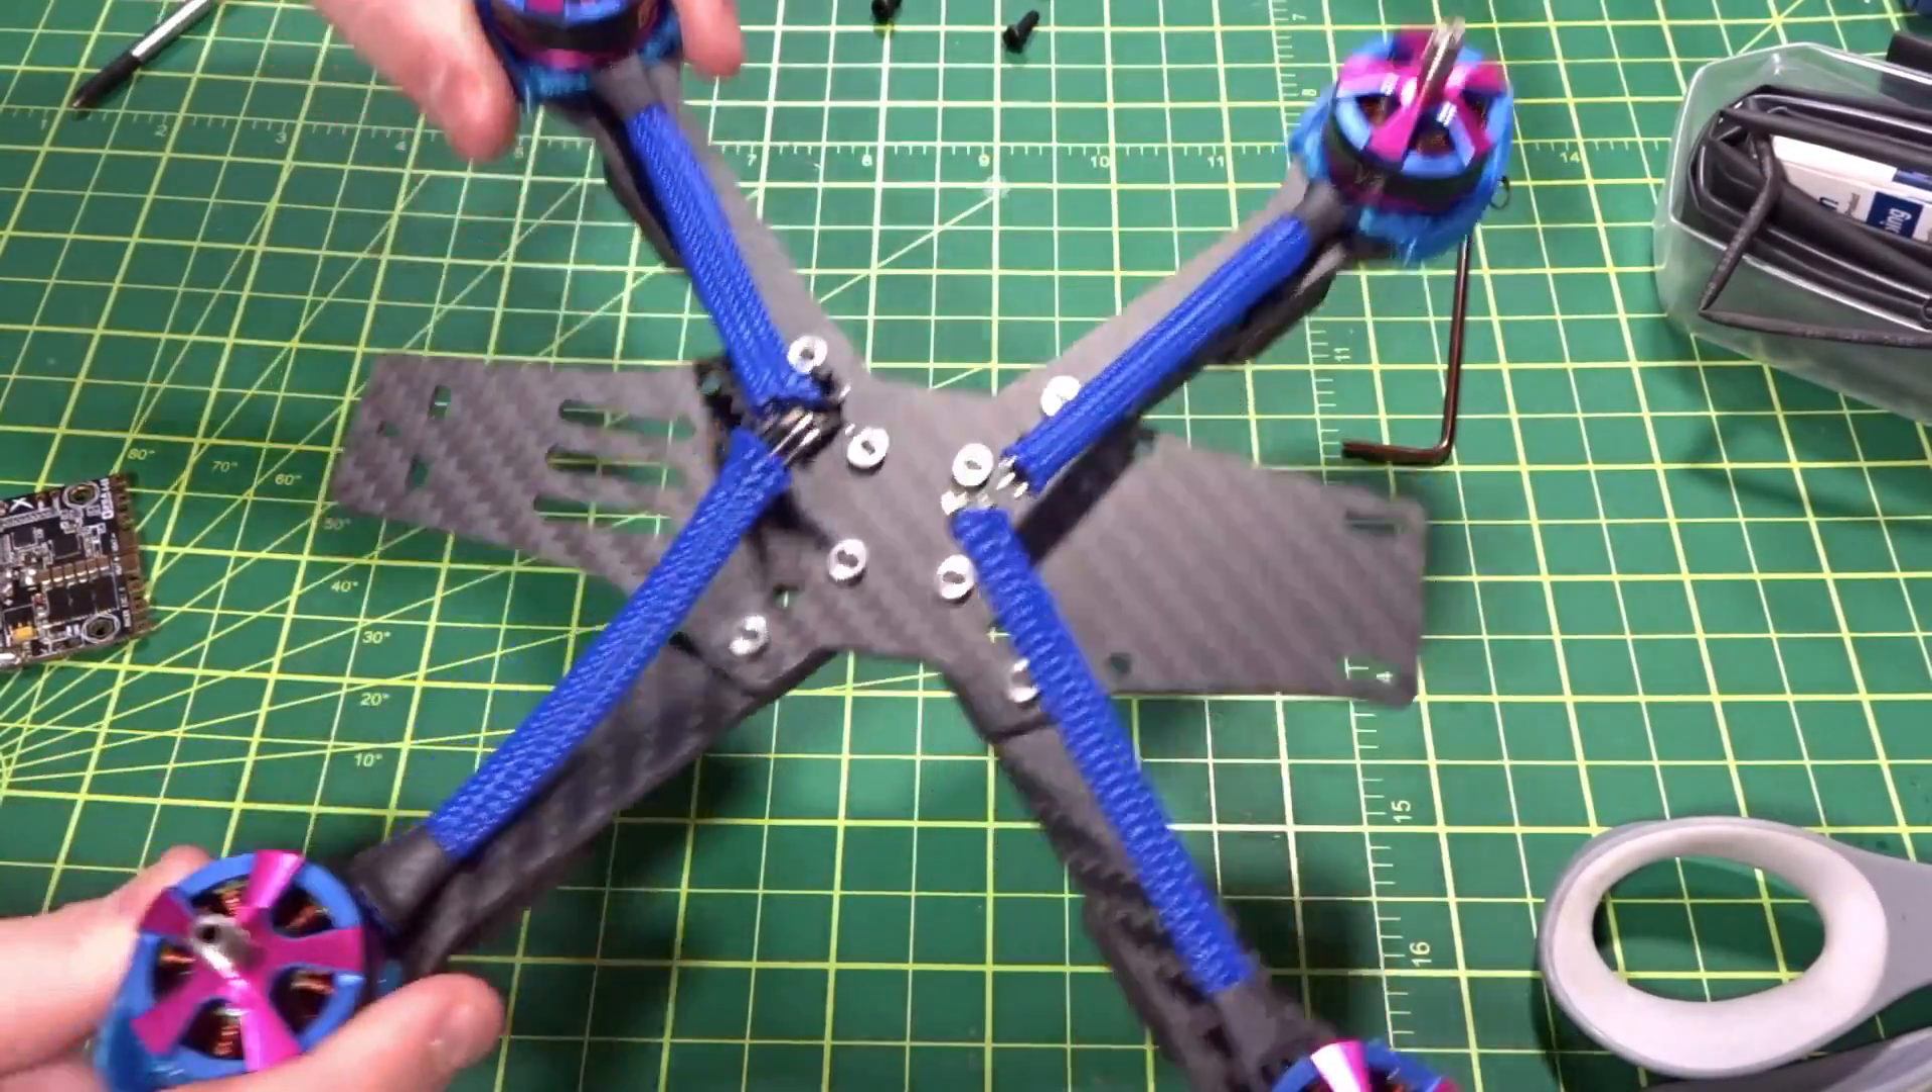All the wire mesh and heat shrink down here is on.